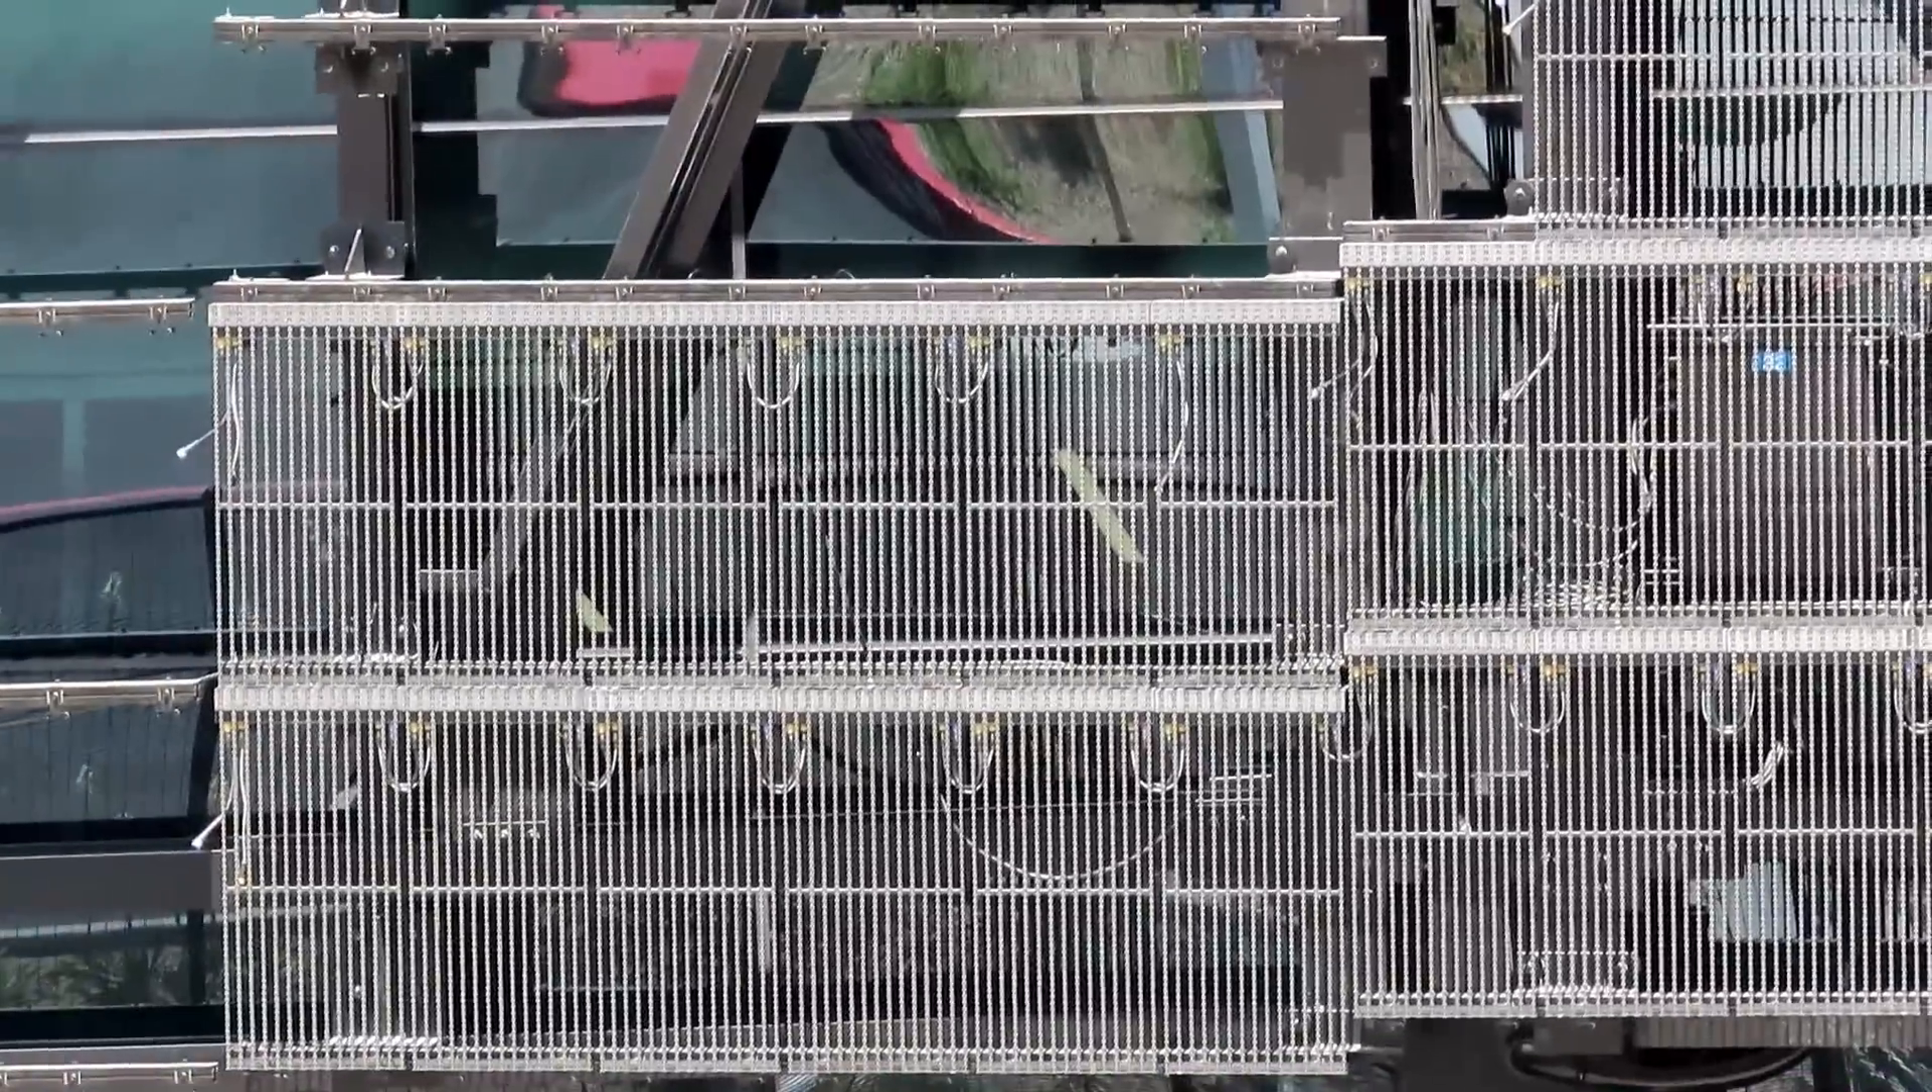You can see a few of the panels here how they're down a little bit lower.